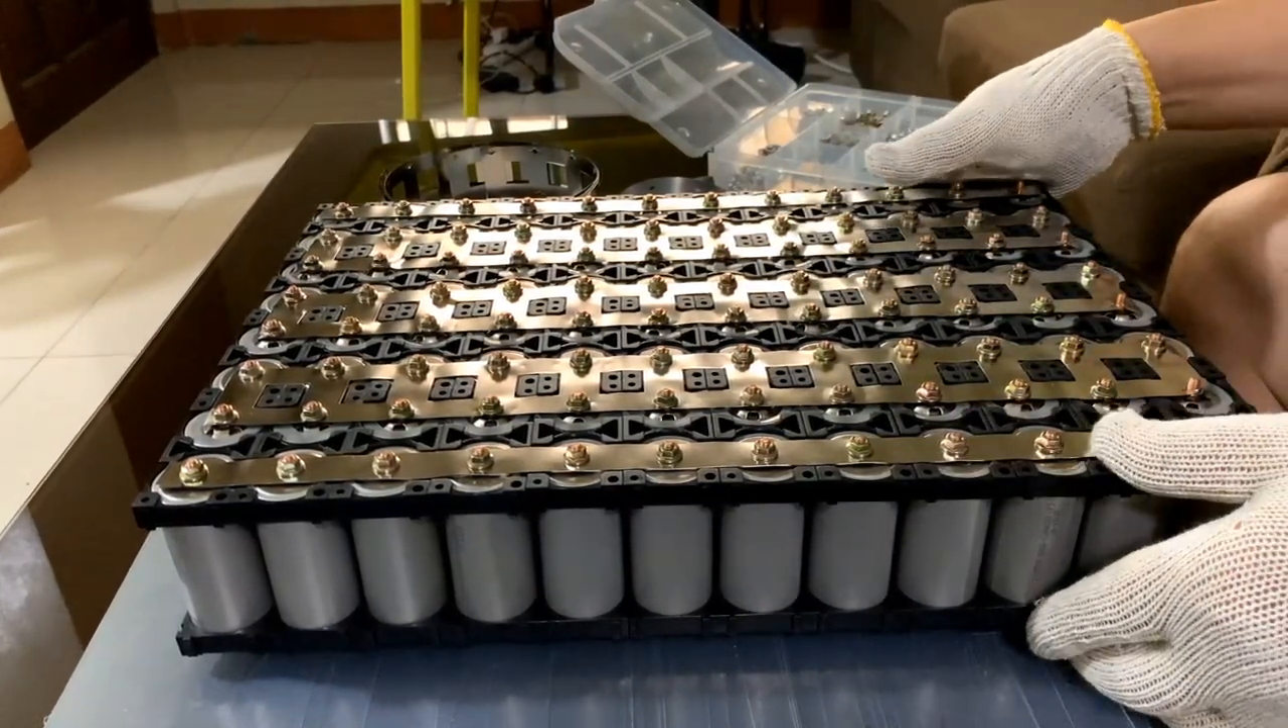Ayan, natapos na rin natin kabitan ng tabbing wires.